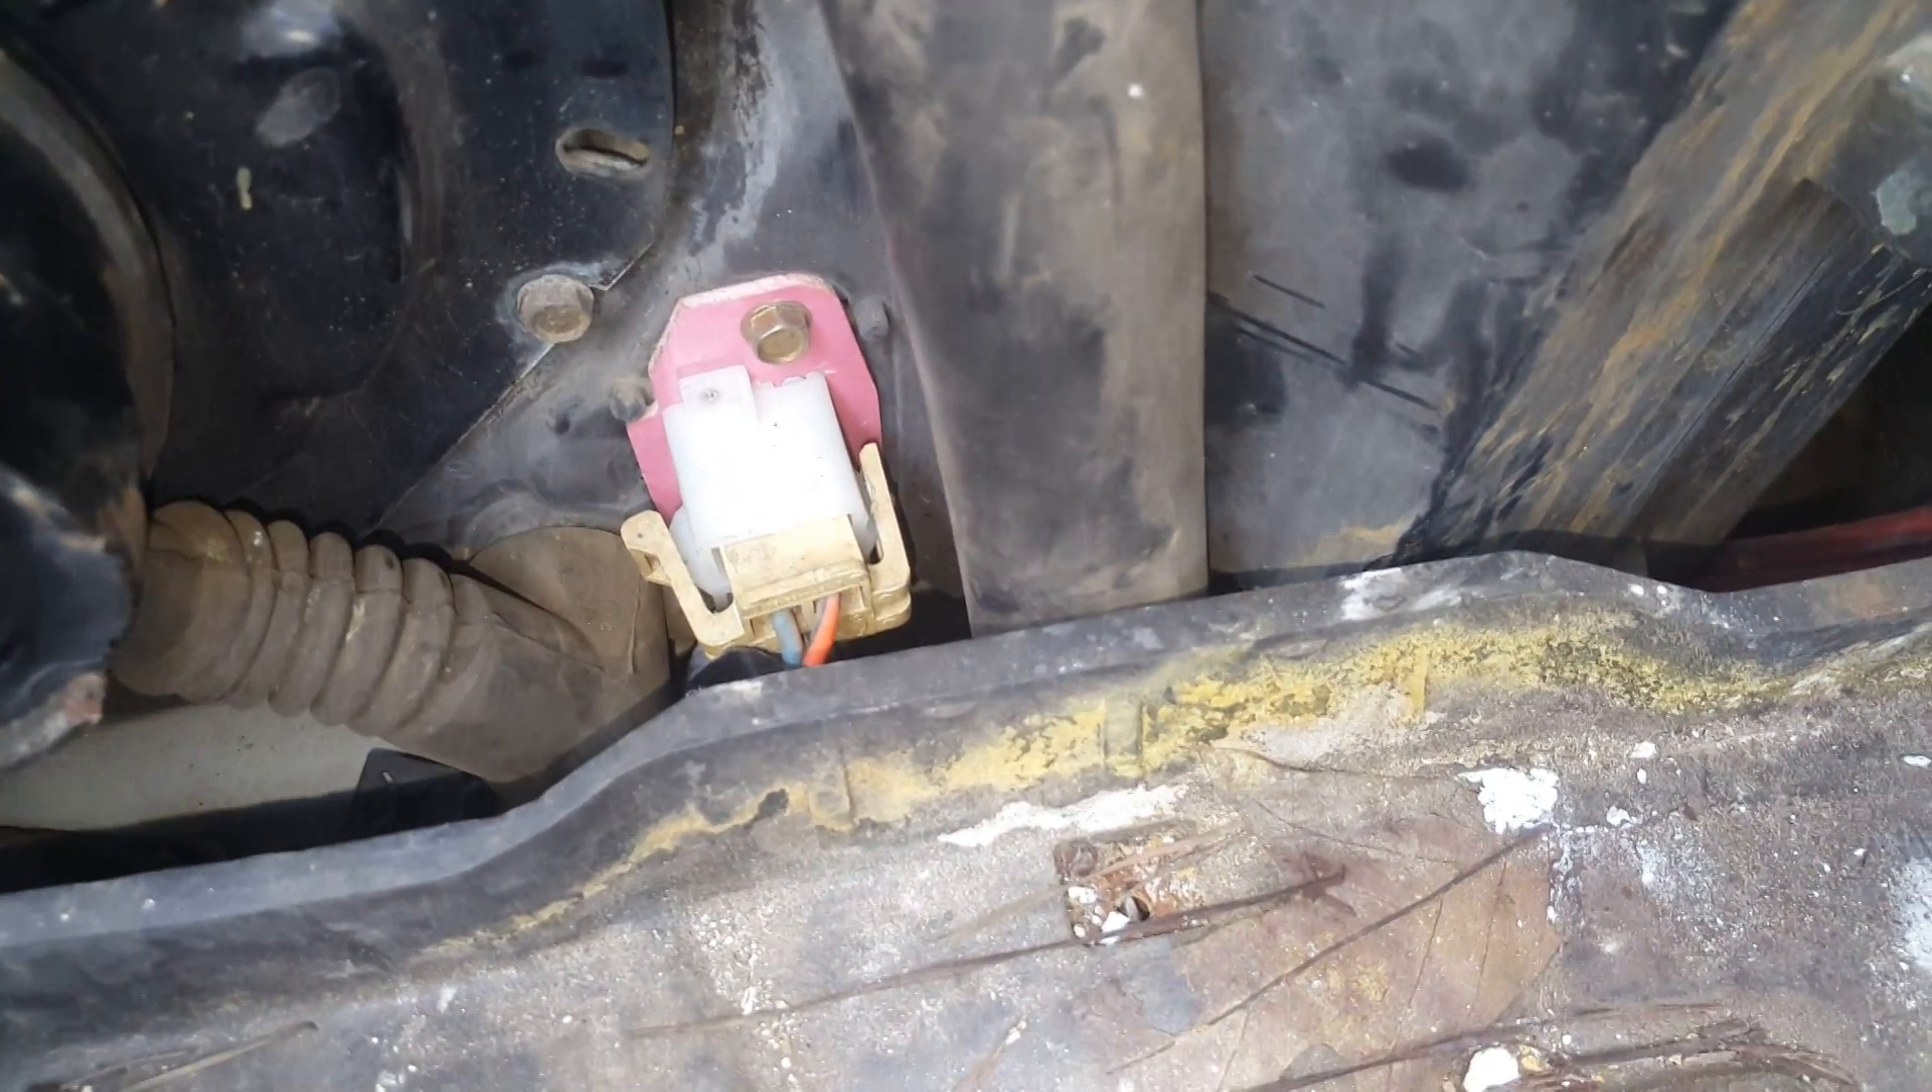As you can see, that's my new resistor that I got put in. That's it right there.